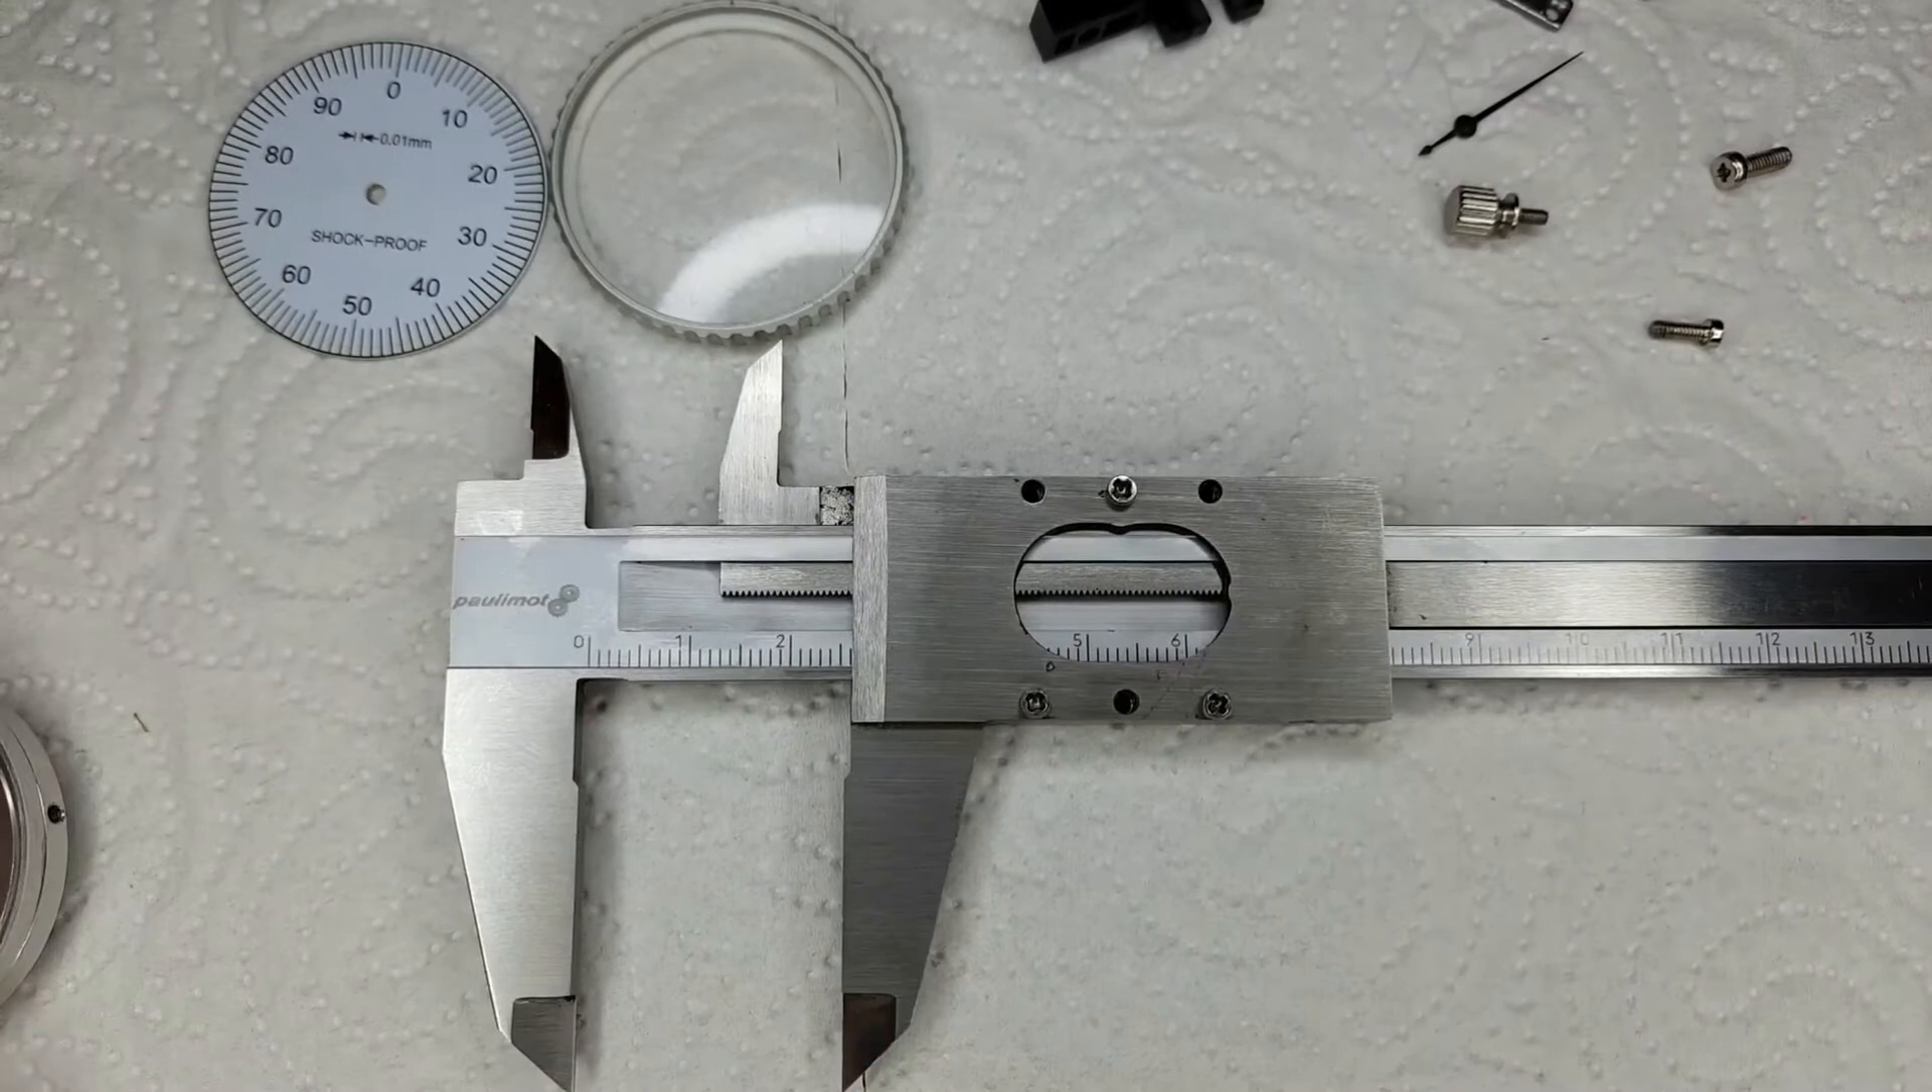Here you see the caliper disassembled already.